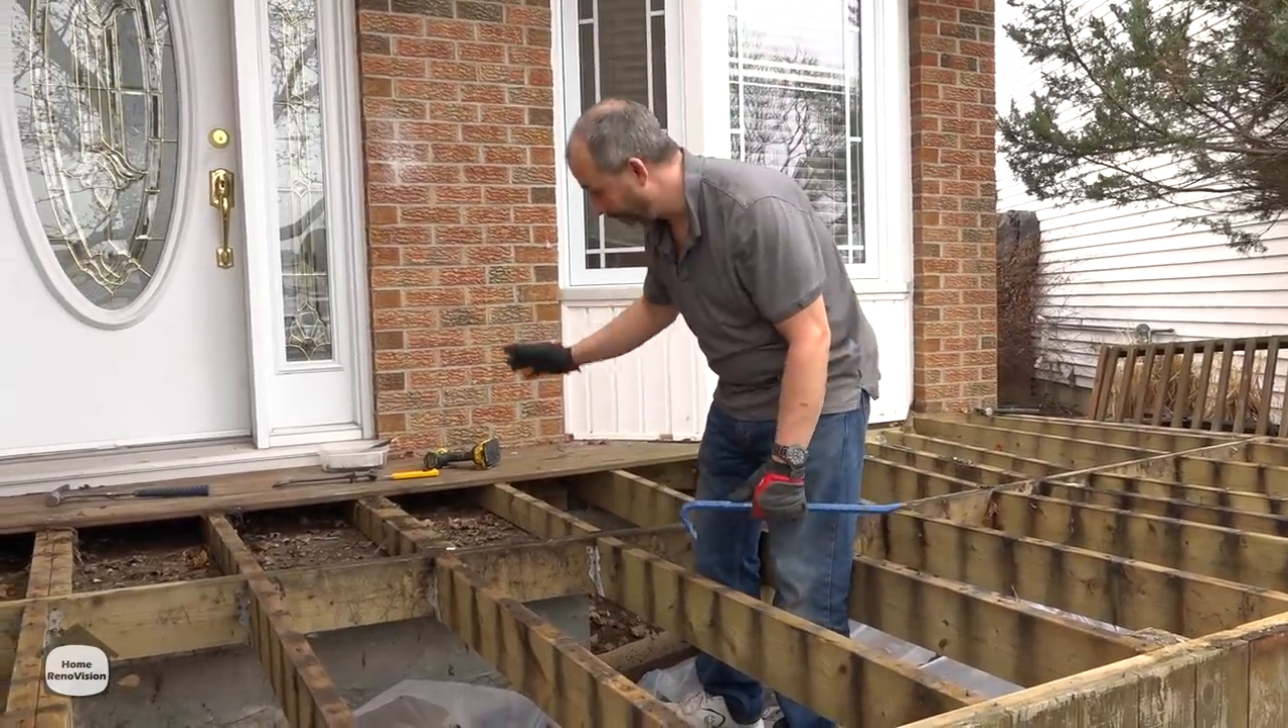We pulled off most of the deck boards here.